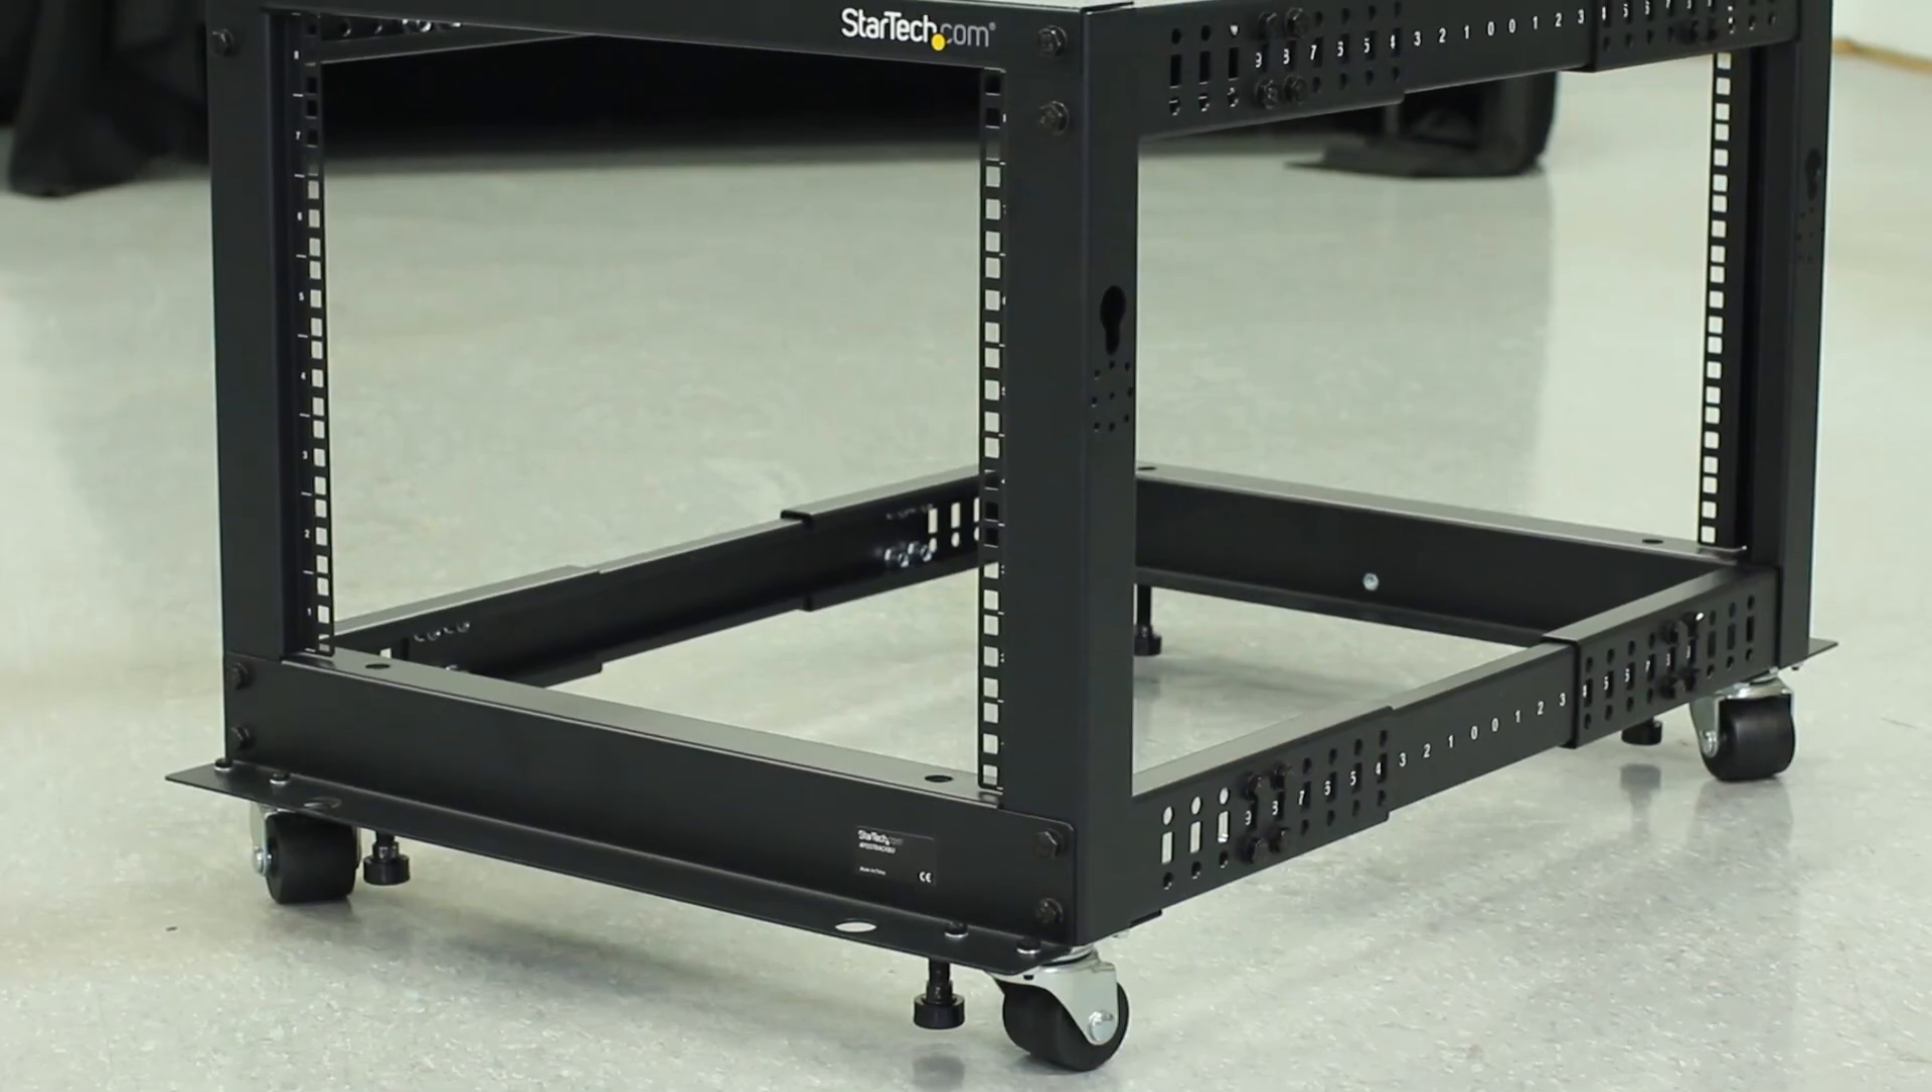The rack assembly is now complete.